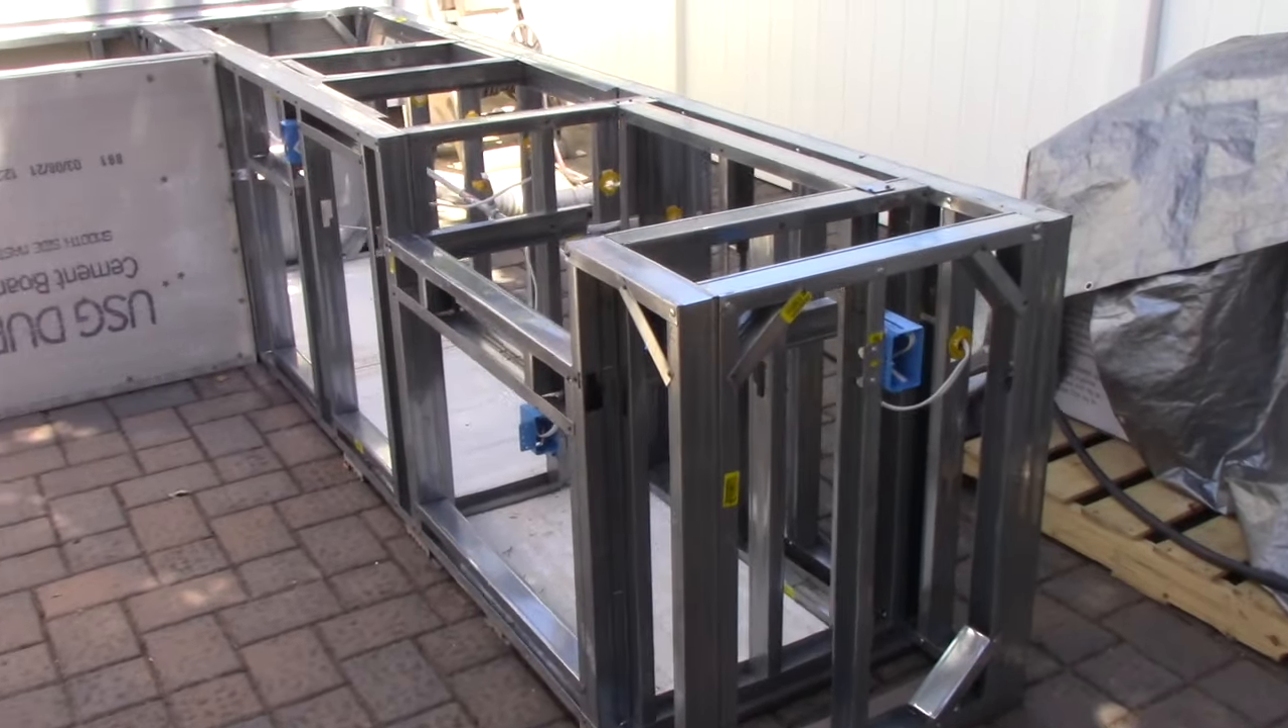So here's how the outside kitchen is looking it's all framed out.